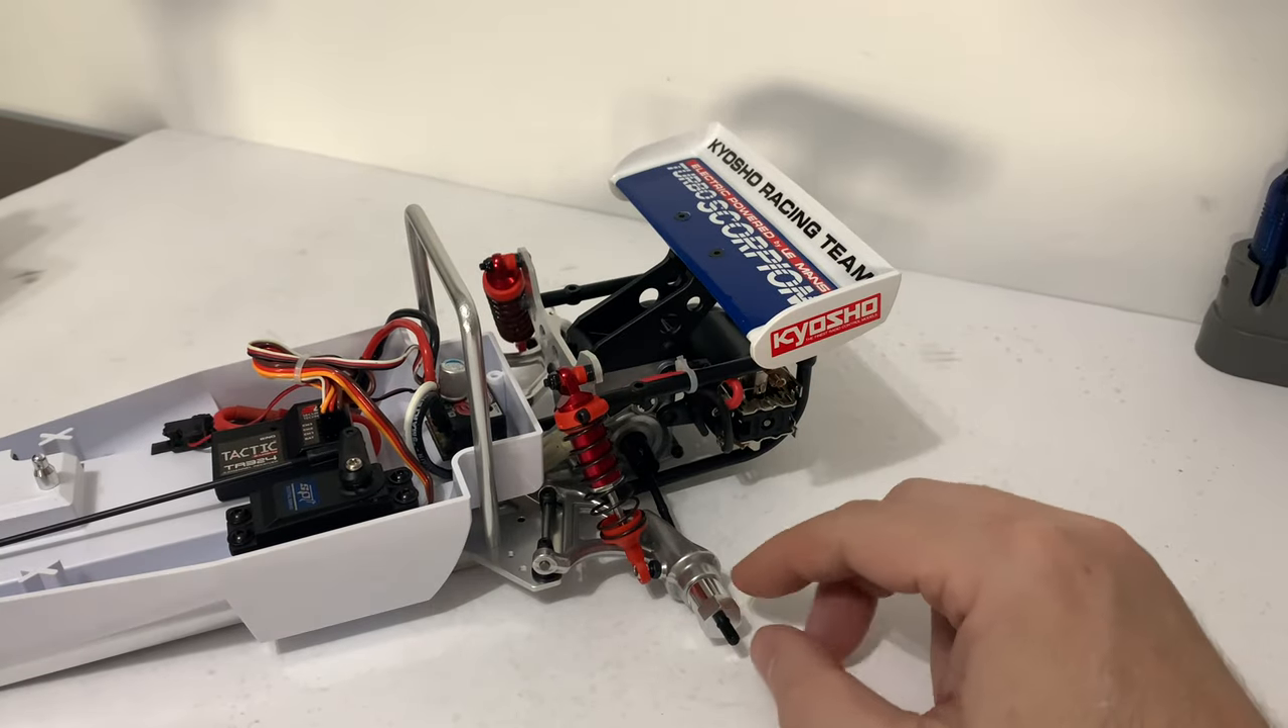Right, that's the wing on.